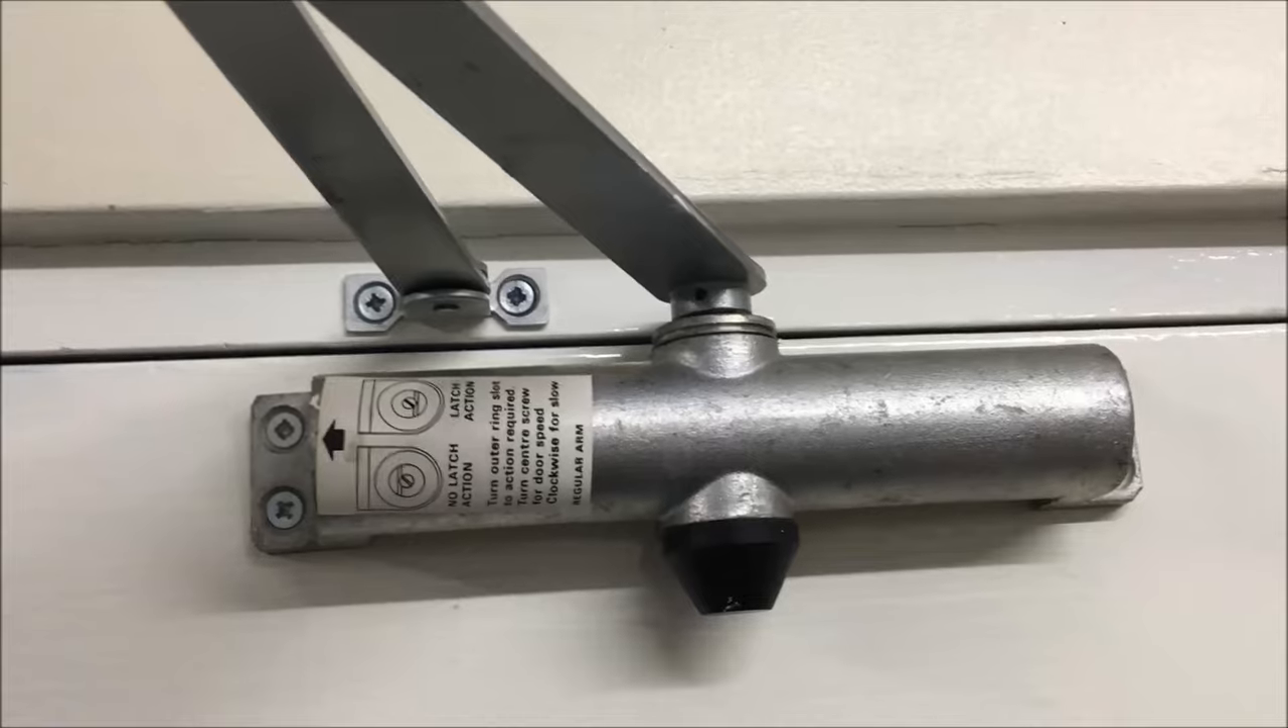Okay now you can see that the cover has been taken off you can see the actual closer body and there's also some writing on this particular one.